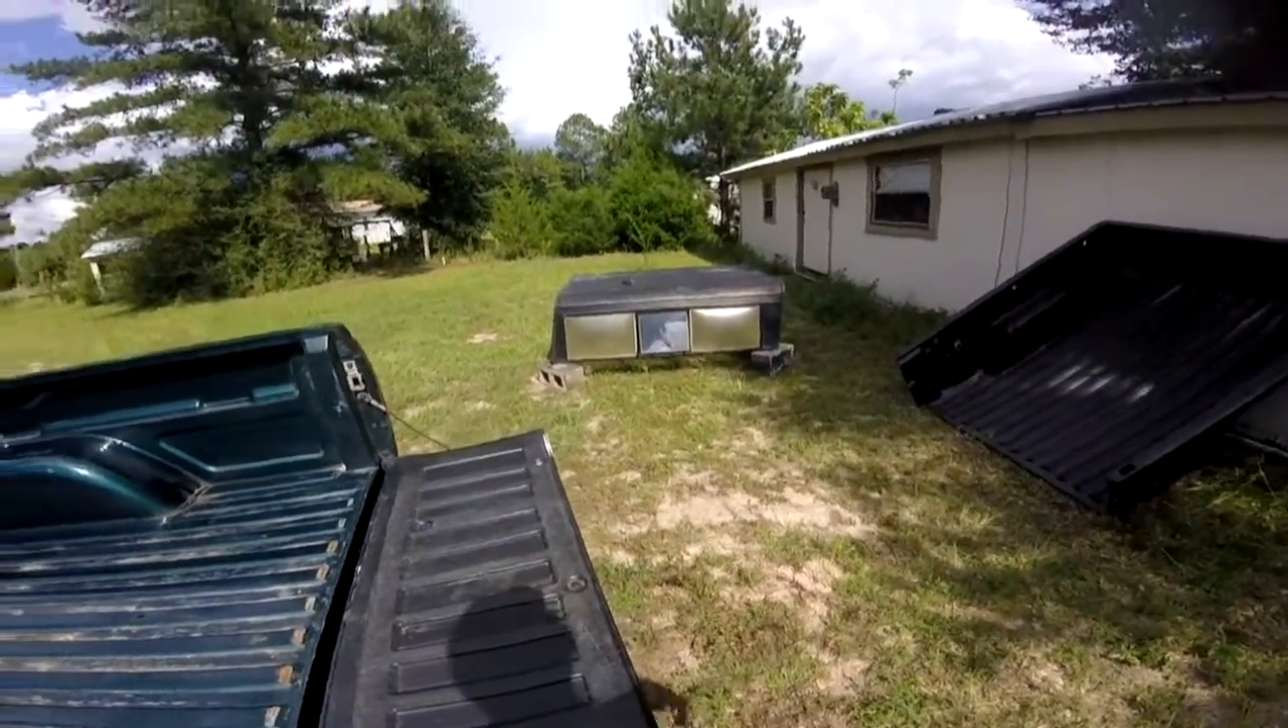I'm not going to put the shell back on right now because I really want a different shell than that.